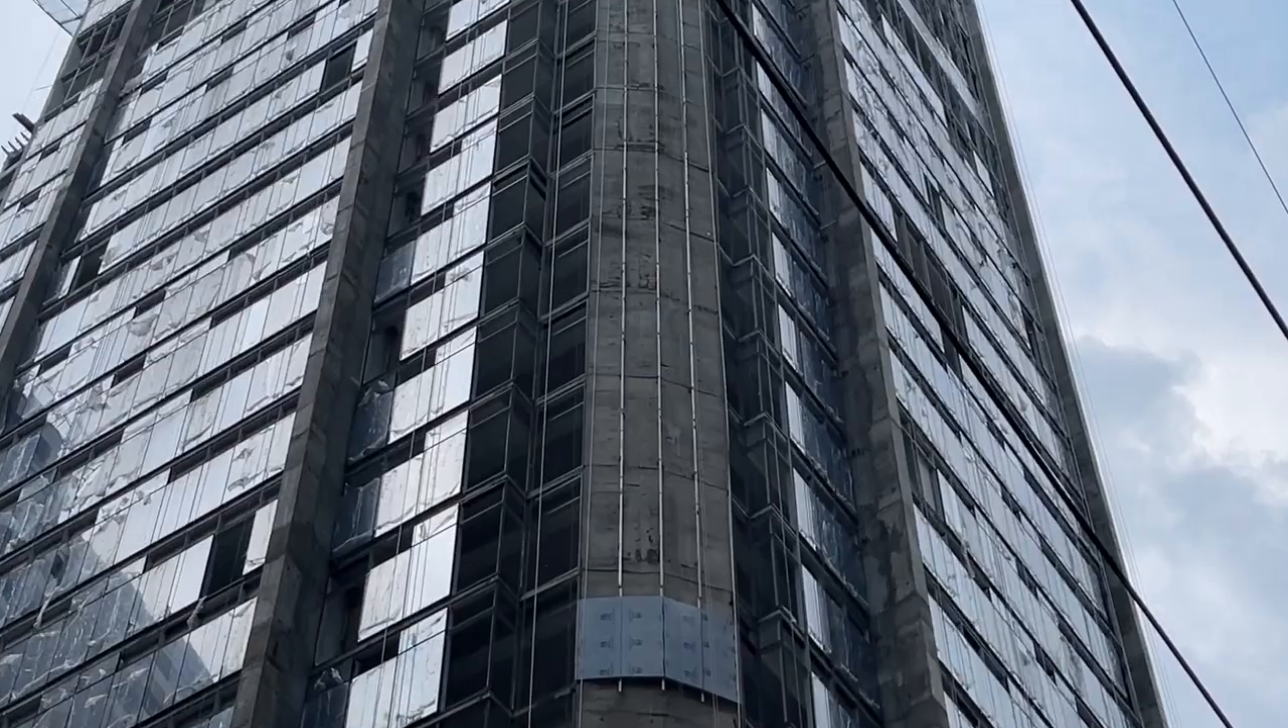So, you can see here, itong mga nakabitan na natin ng mga stick-type na glass.